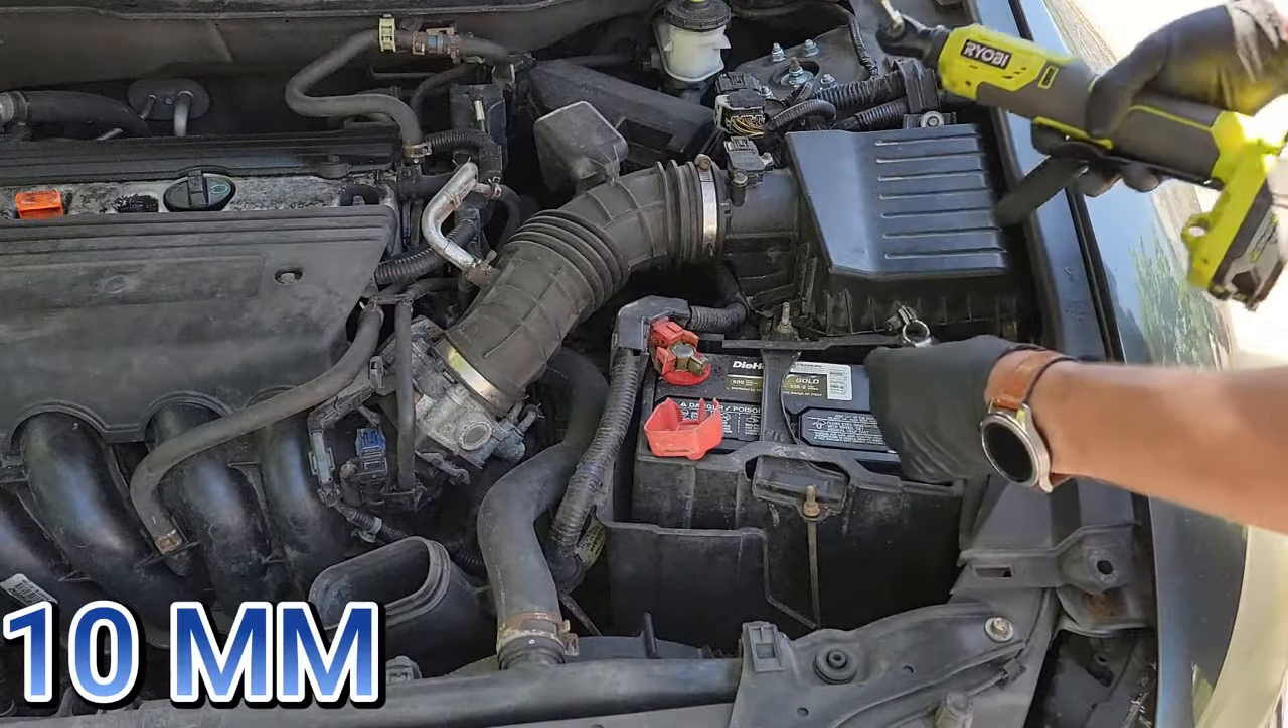I didn't remove the battery yet, but you will see me remove it shortly.